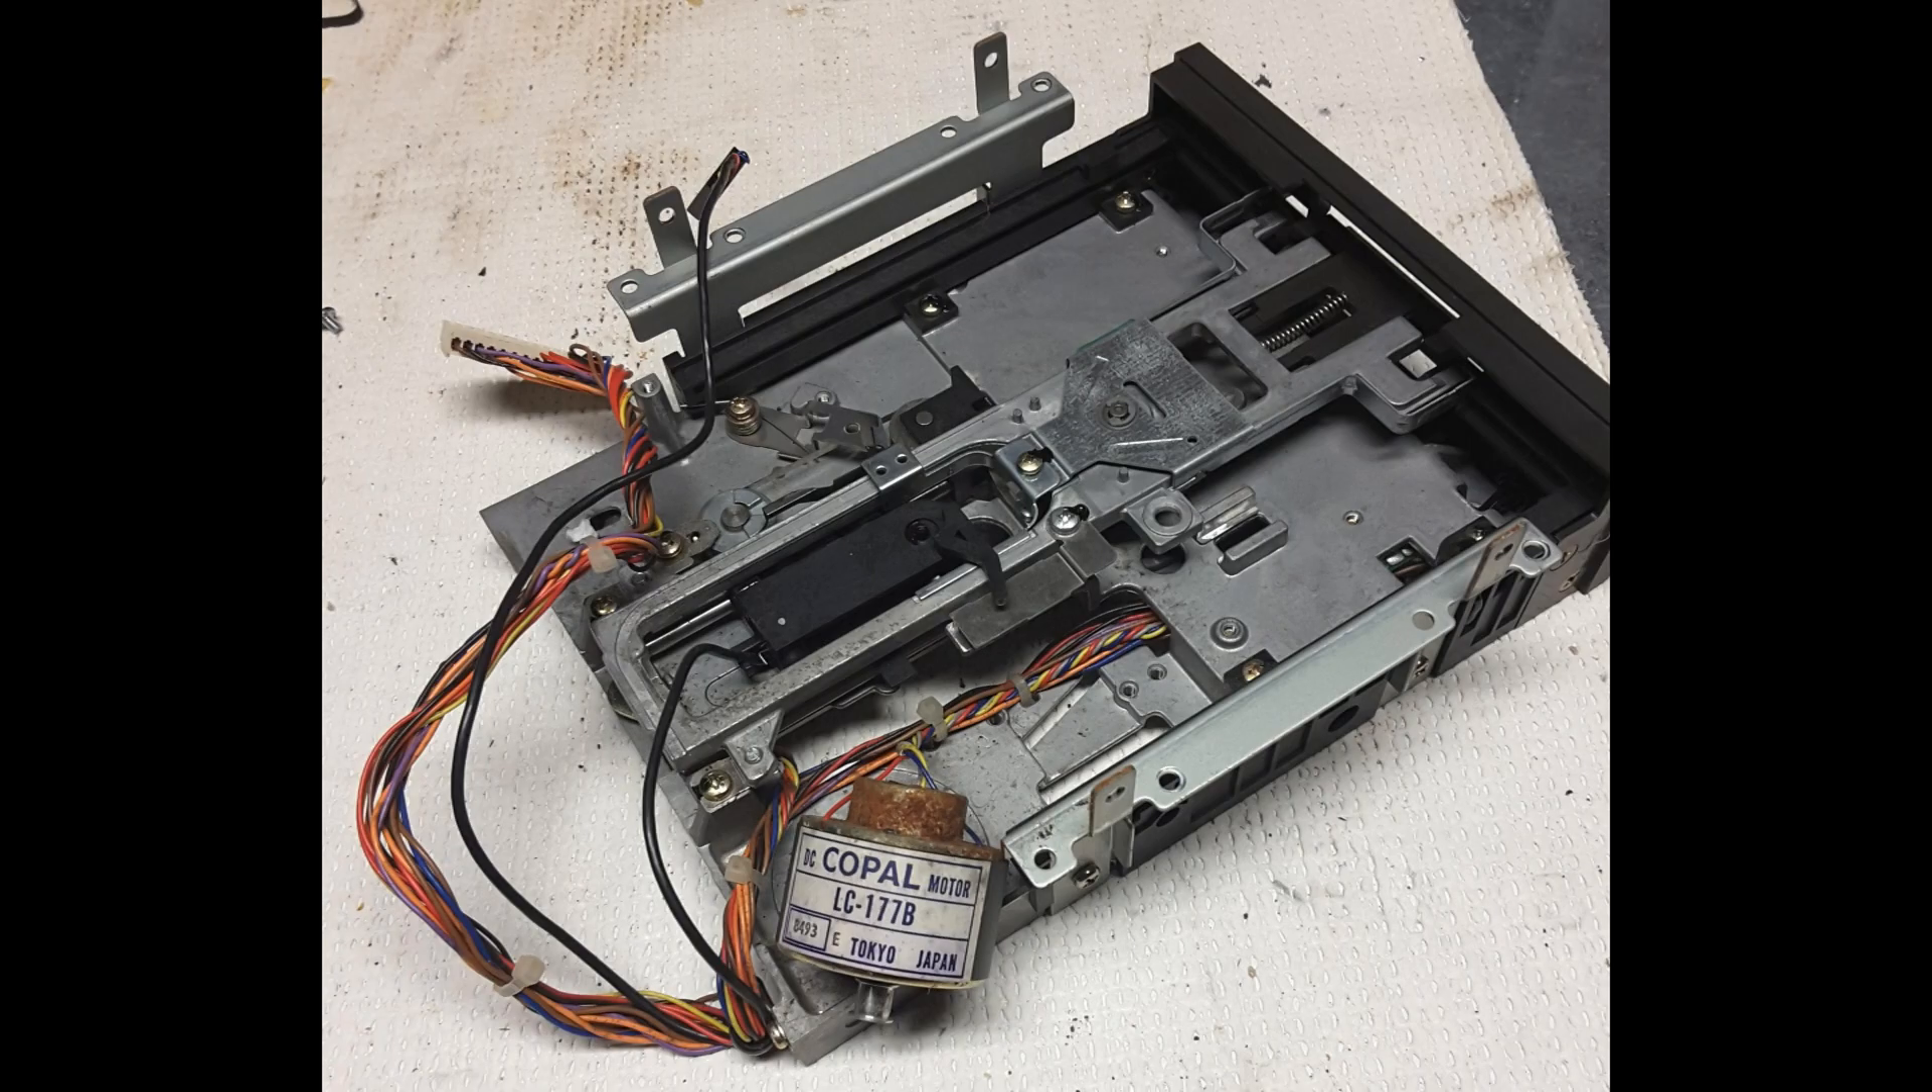And here's another shot with the drive removed and you can see also that I left the mounting brackets for the storage bin on in this case but you get another good look at how rusted that motor was.